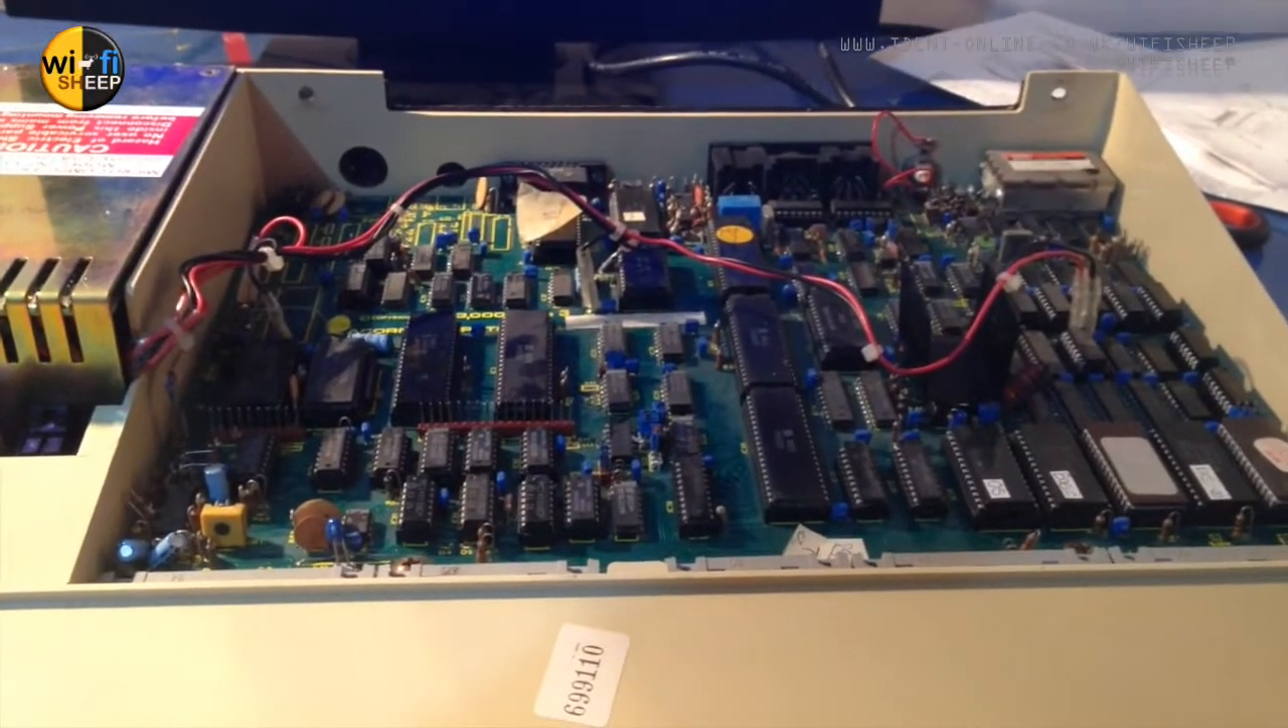Okay so I've just taken the keyboard off so you can see the full um PCB in the machine.